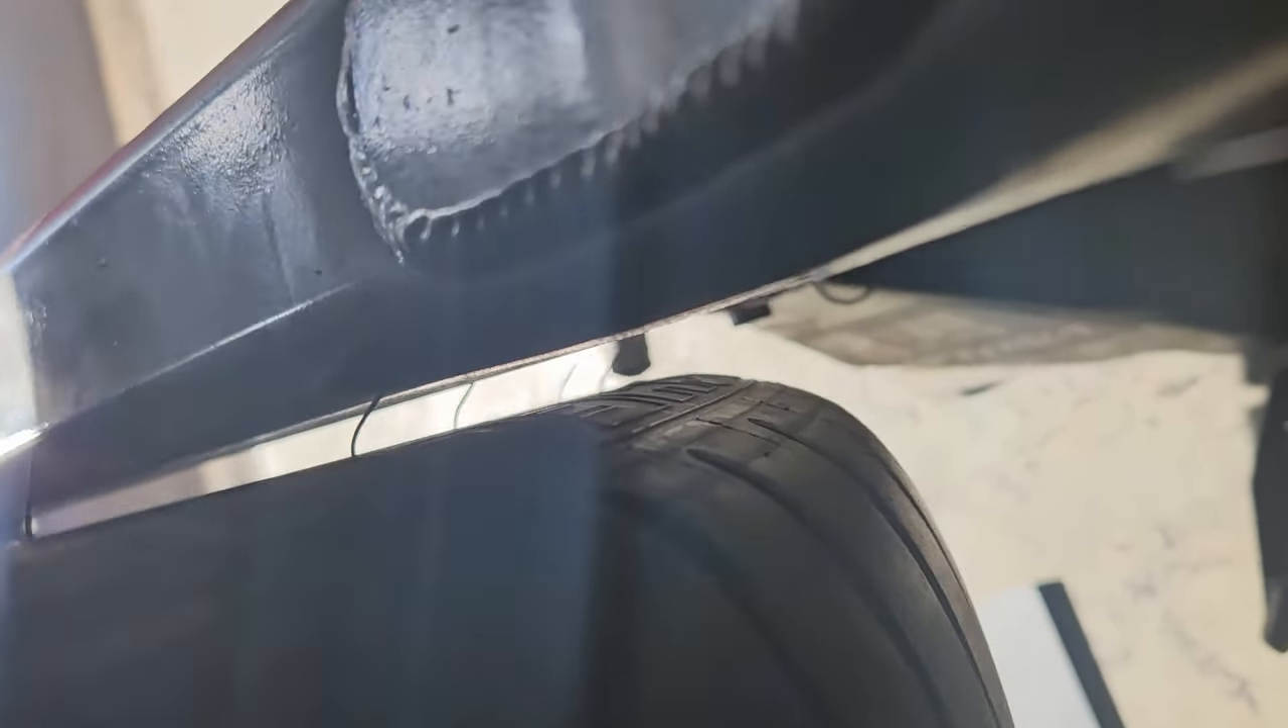I've got maybe maybe a quarter inch between the bar and the wheel and tire i mean even the little nipple knobby things are hitting.